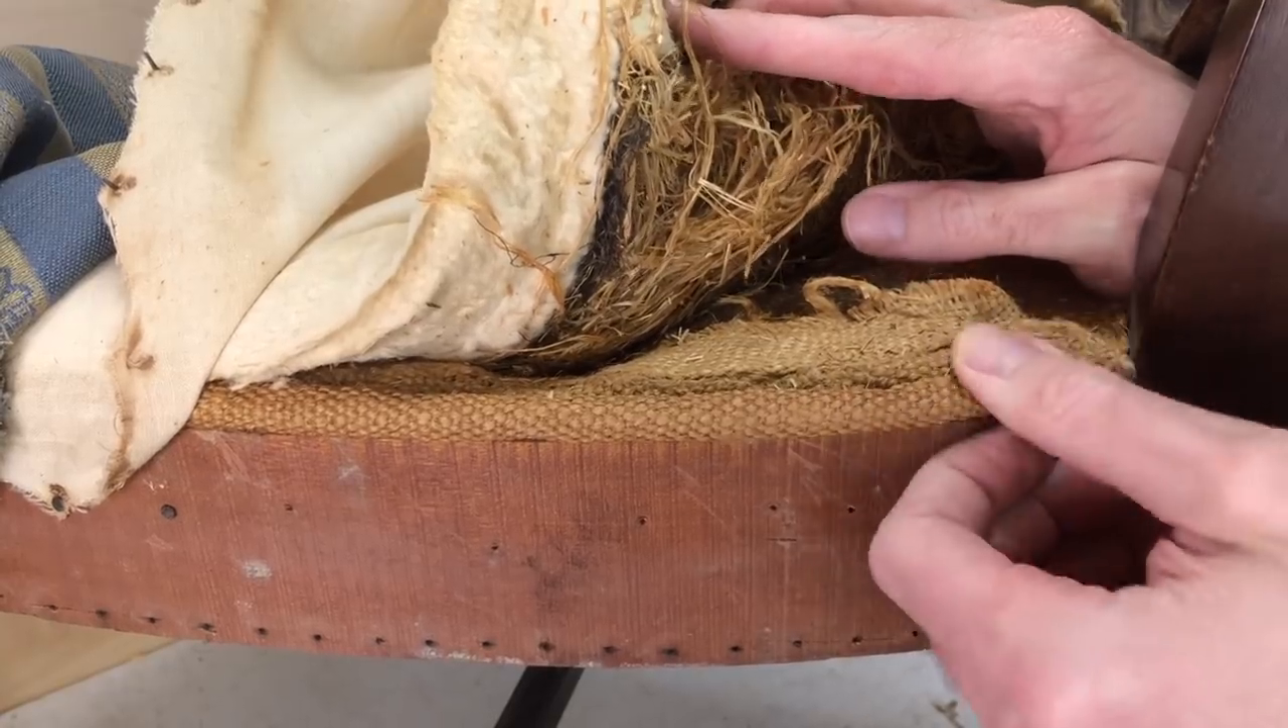And then we've got the edge roll here to take off. So a bit more work to go.